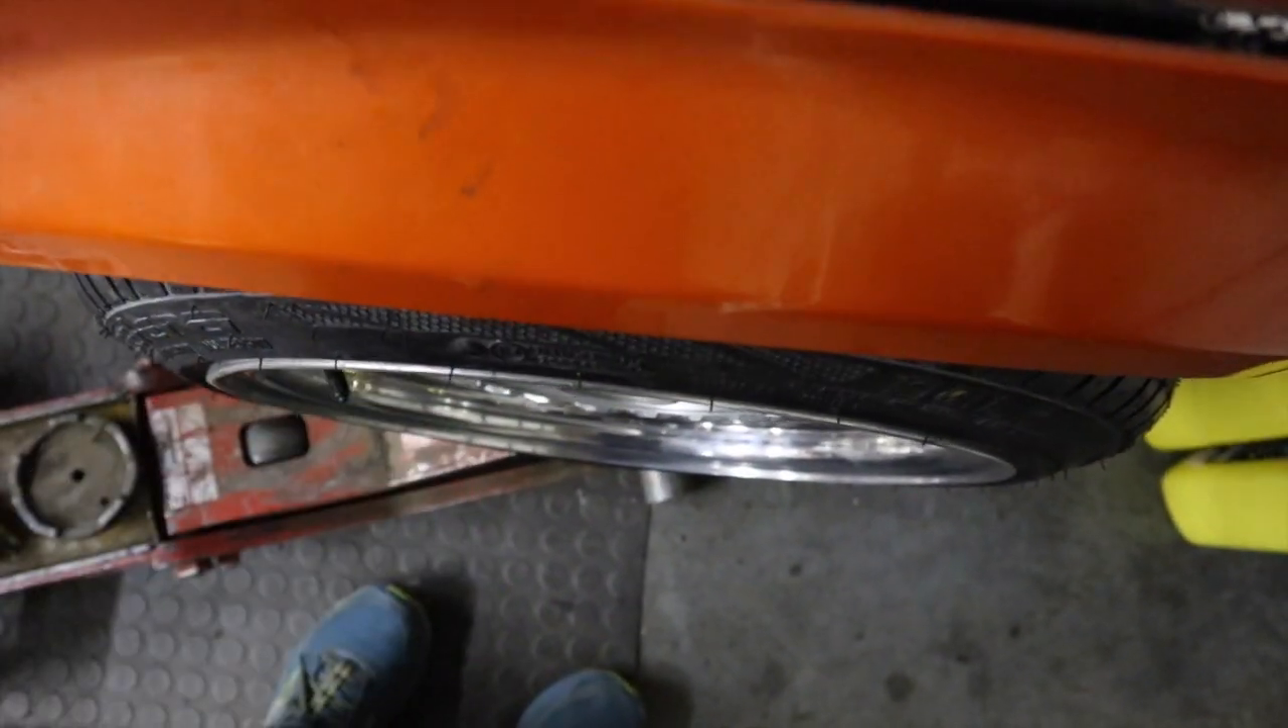So looking straight down on it, you can see the tire still comes just outside of the fender lip here.